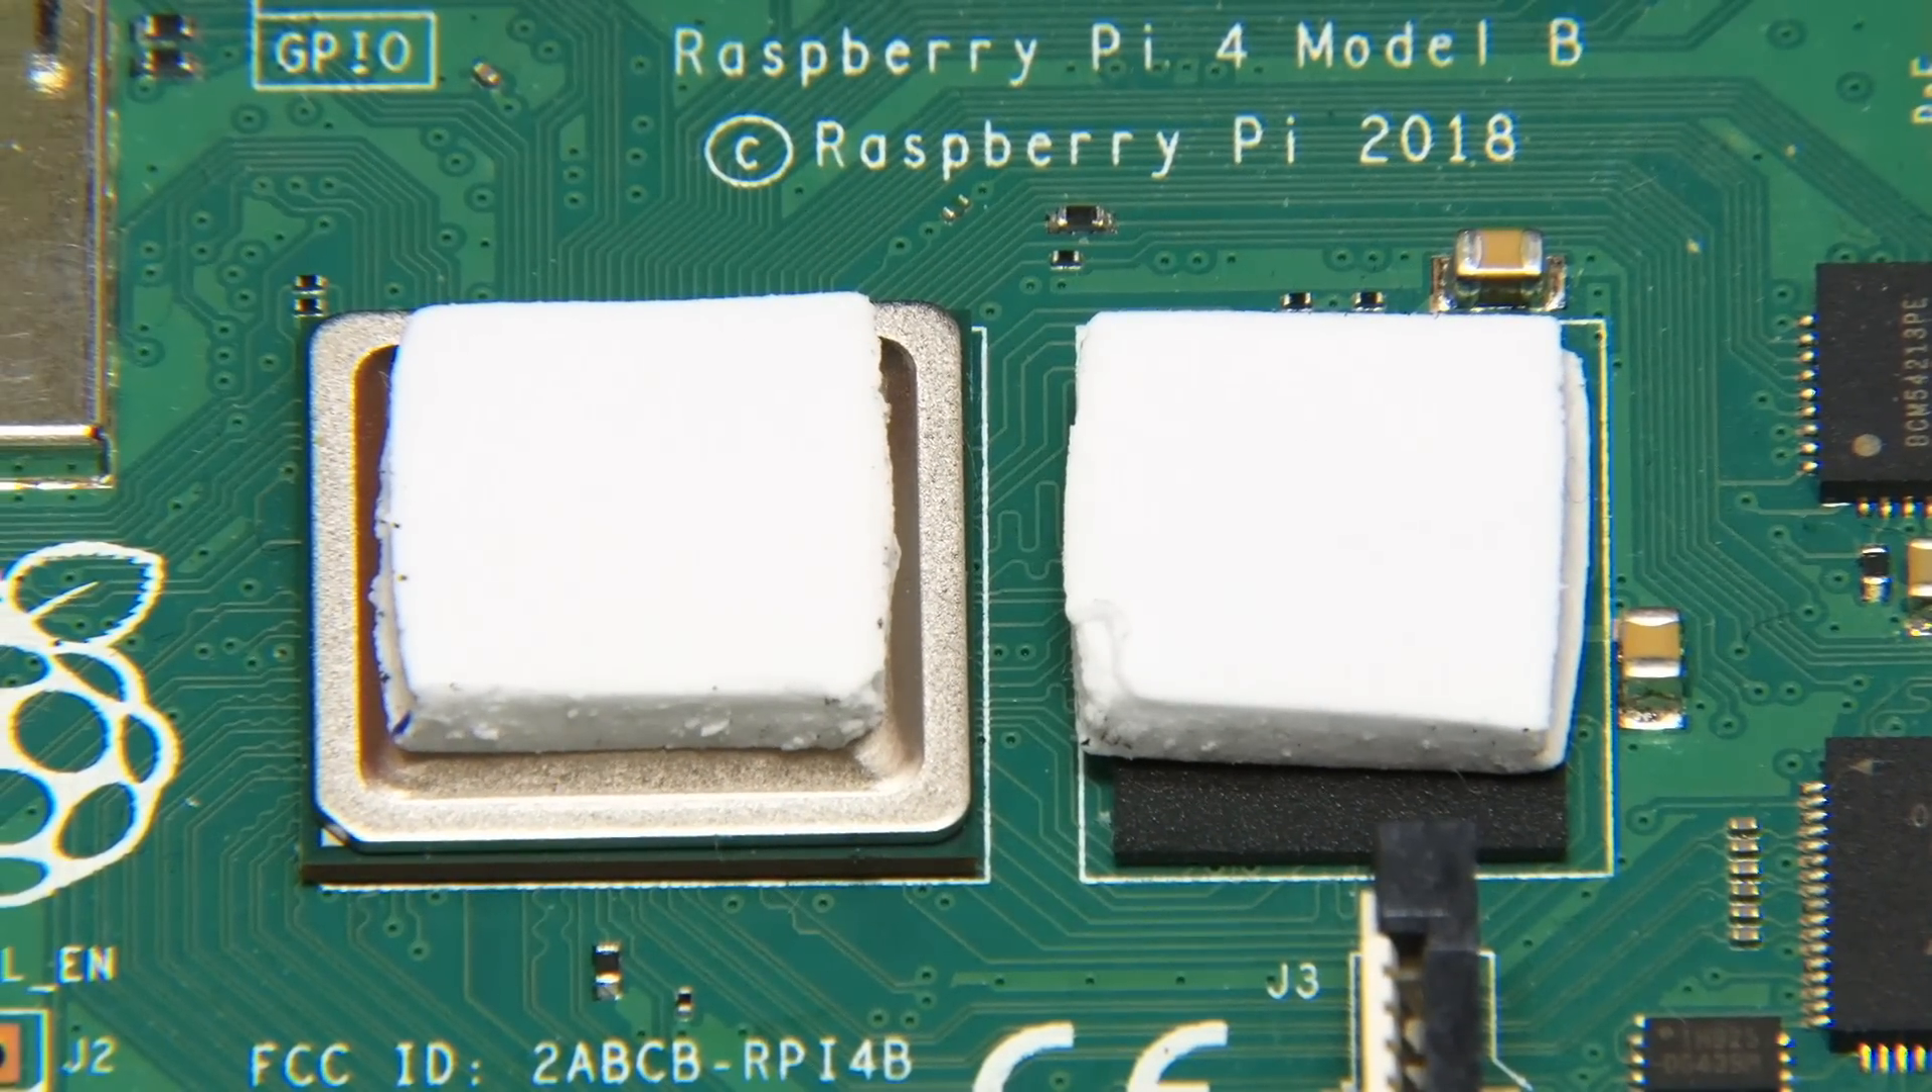Our thermal pads are now in place.